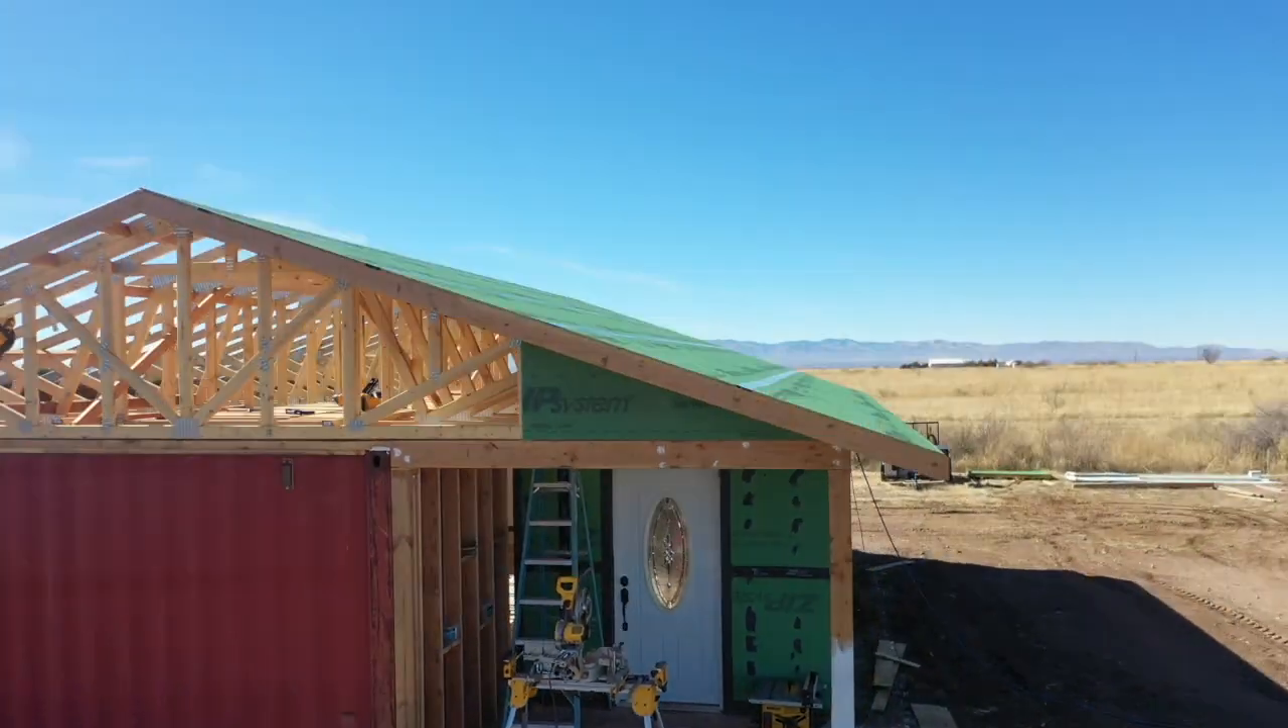You can see all the trusses are up.